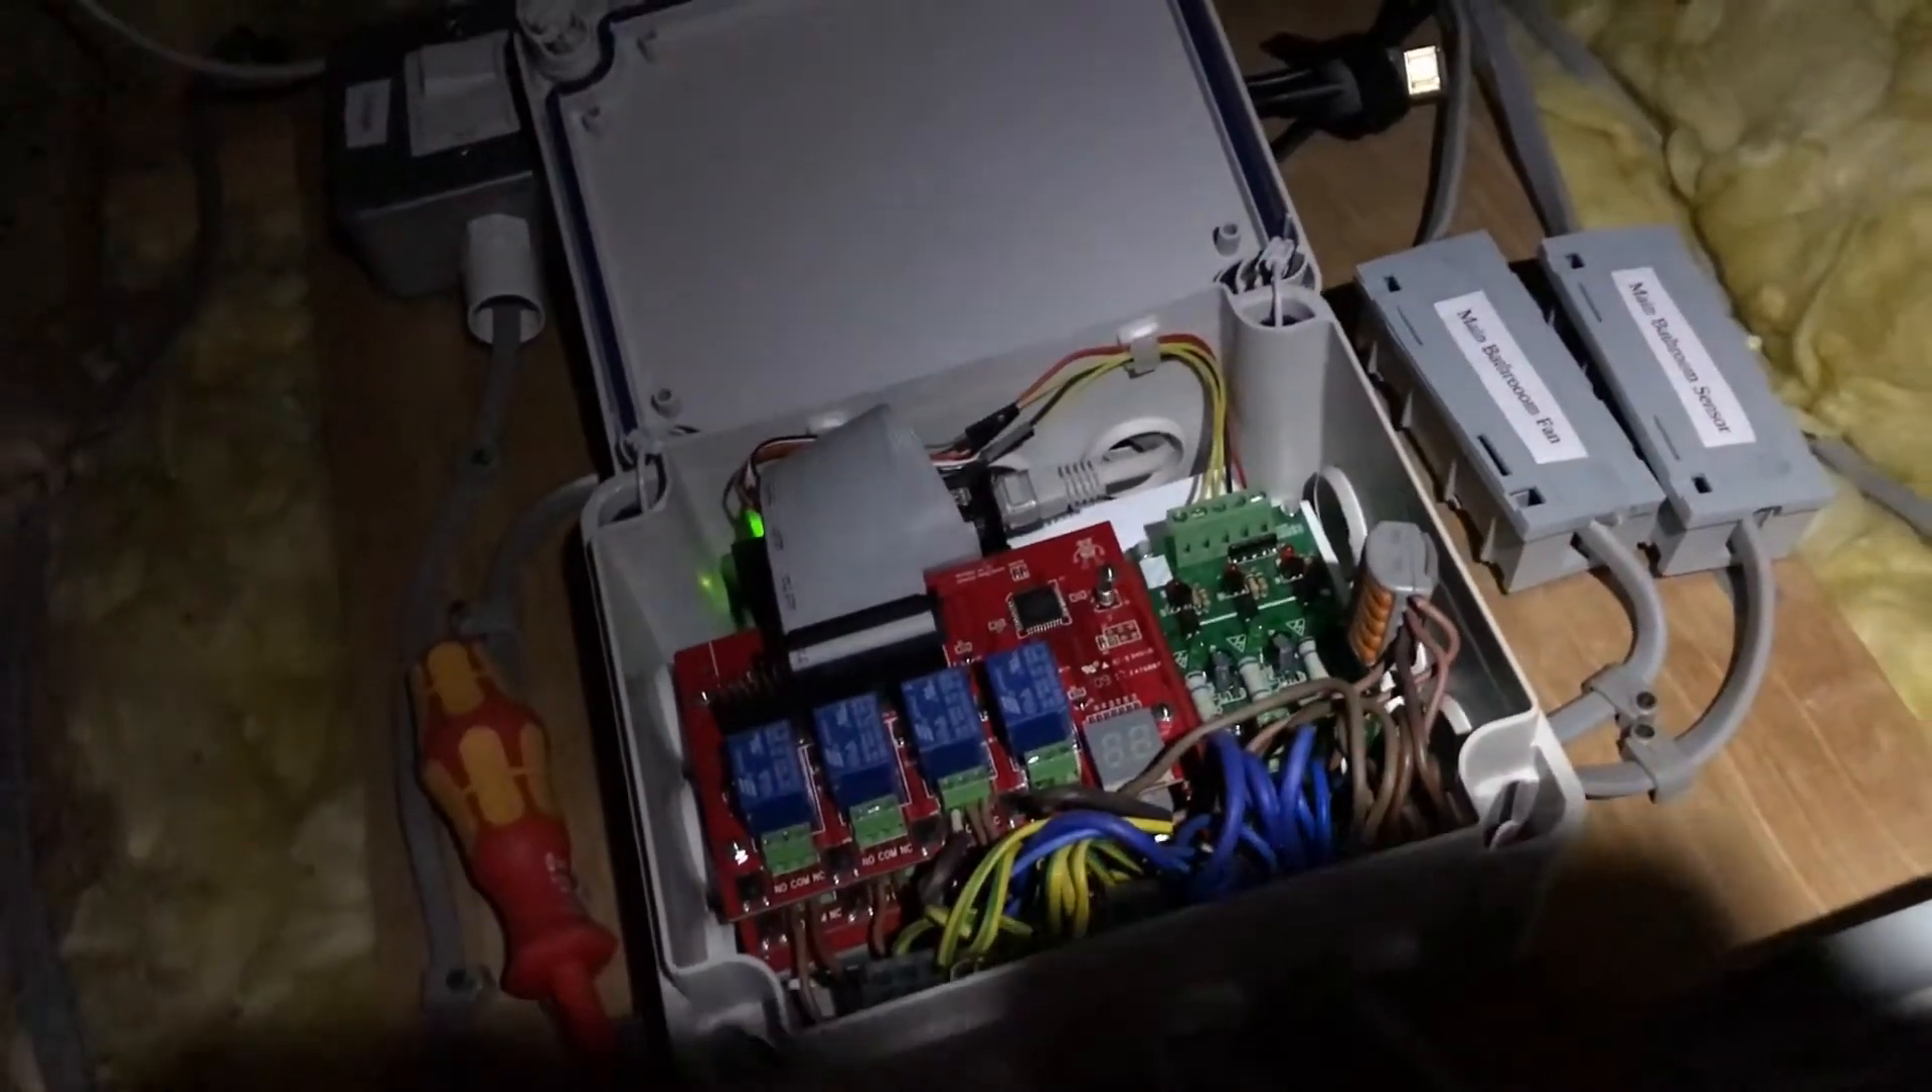So, all I need to do is close the box and then we're good to go.